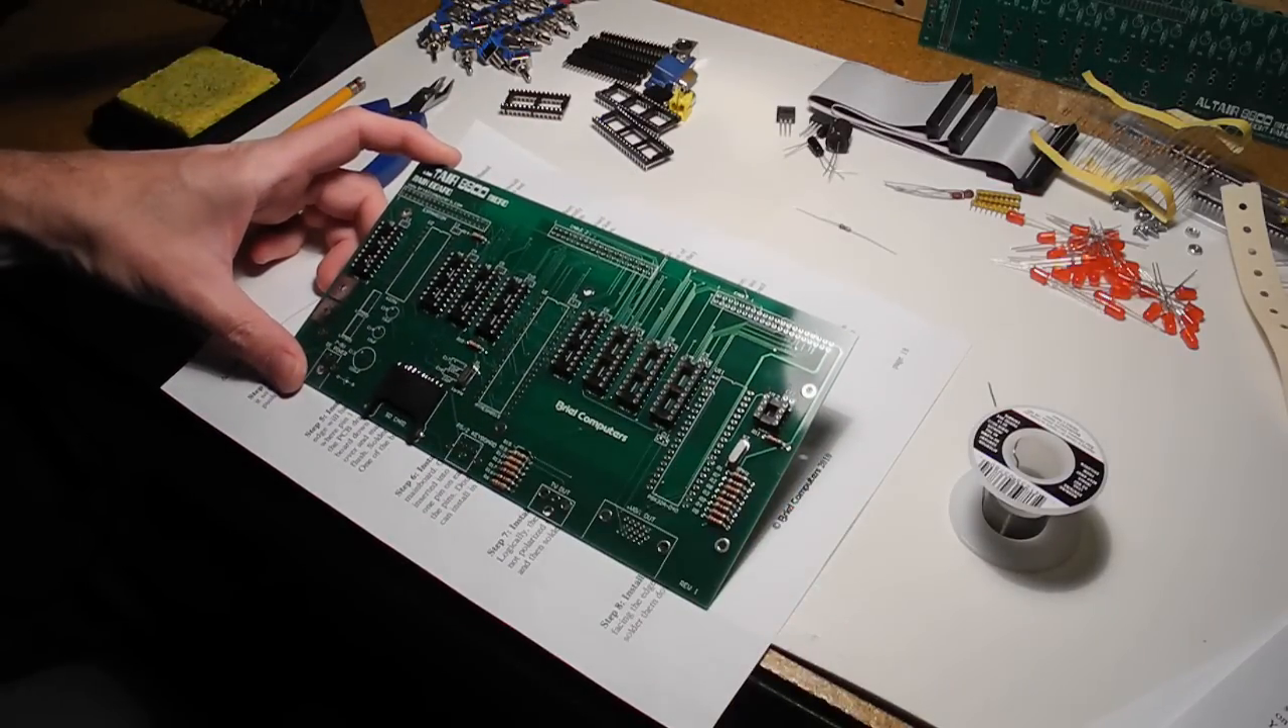Okay, I'm just a little more than half done soldering in the IC sockets. I just have the larger ones left to do.